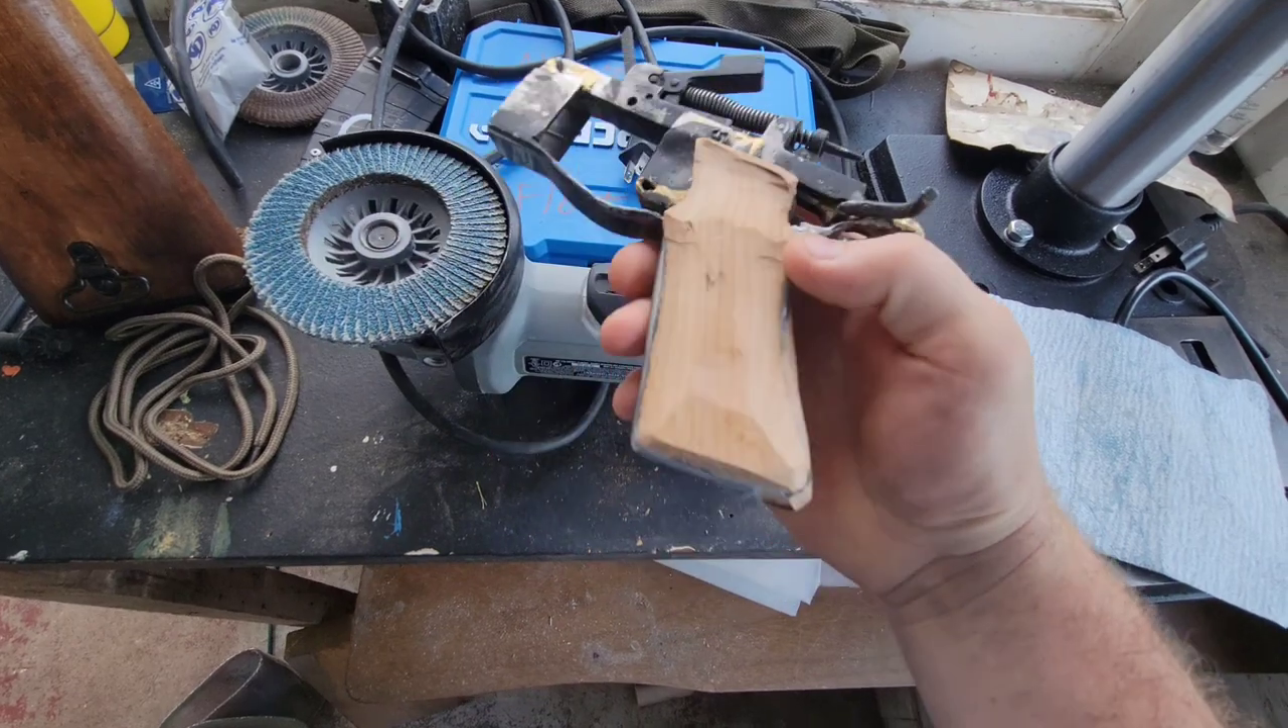Here's the fire control group with the pistol grip scale epoxy in place and sanded down.